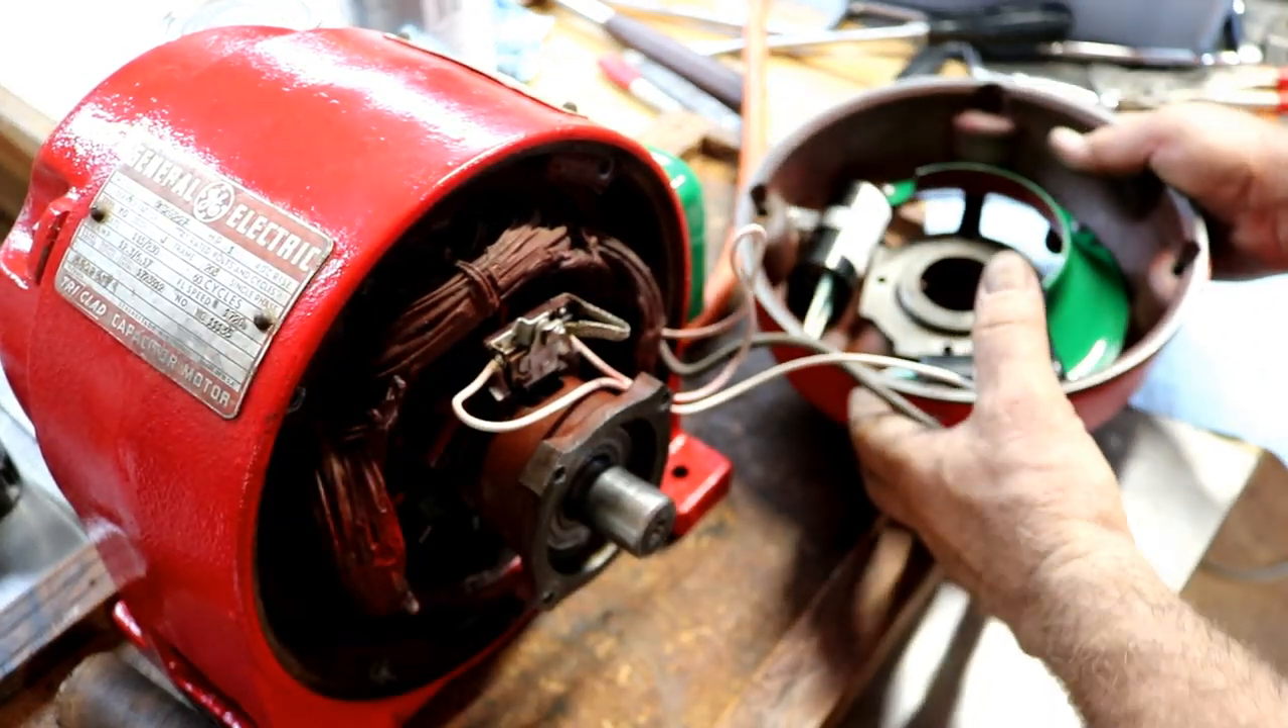So here I've removed the bell.